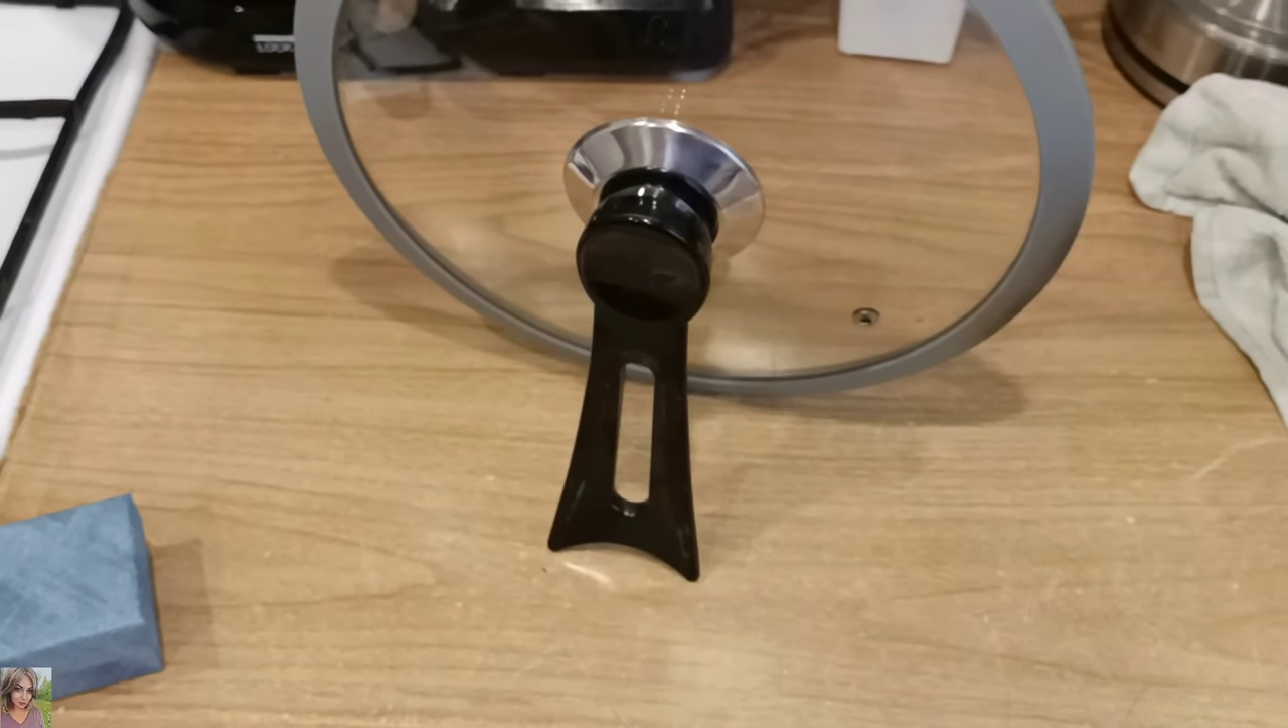Пазл сошелся крышка собралась крышка стоит.